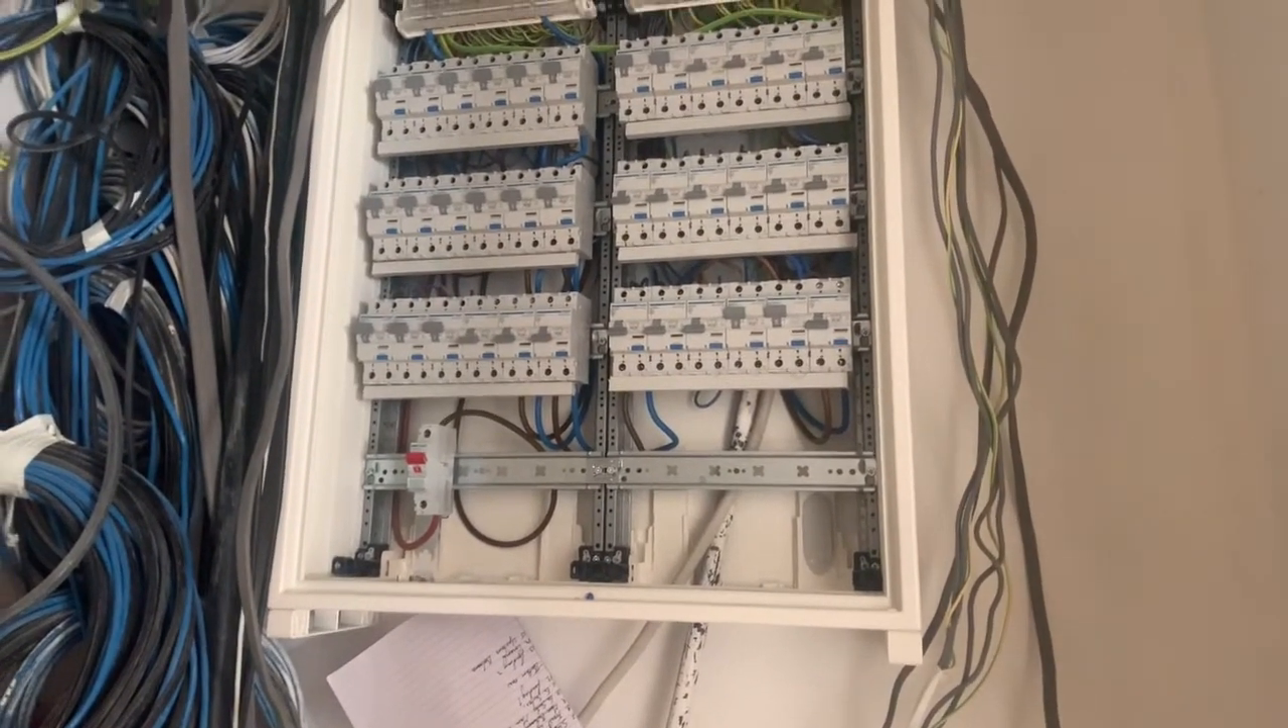Obviously this is a bare board right now we do have a cover plate to go on this and a door unit to go on it as well.